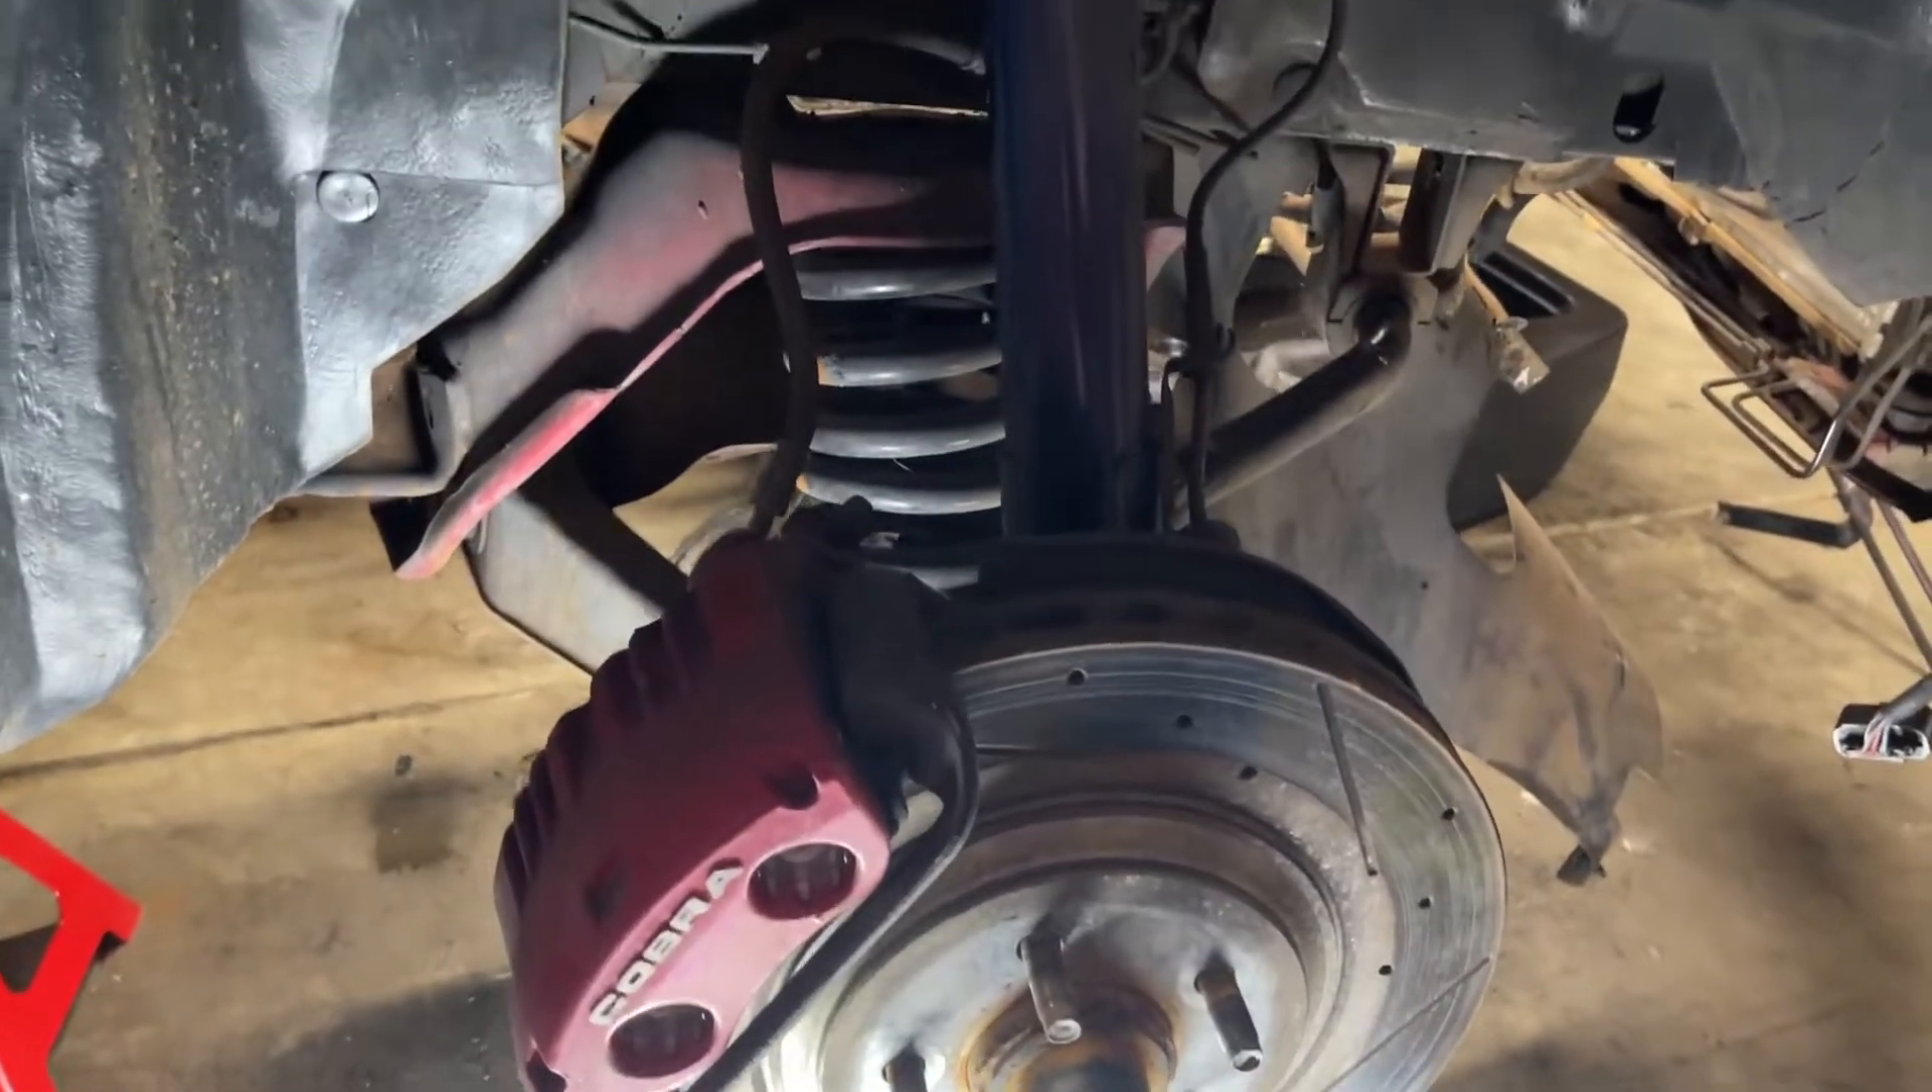This is the first time I've actually had the wheels off of this thing.